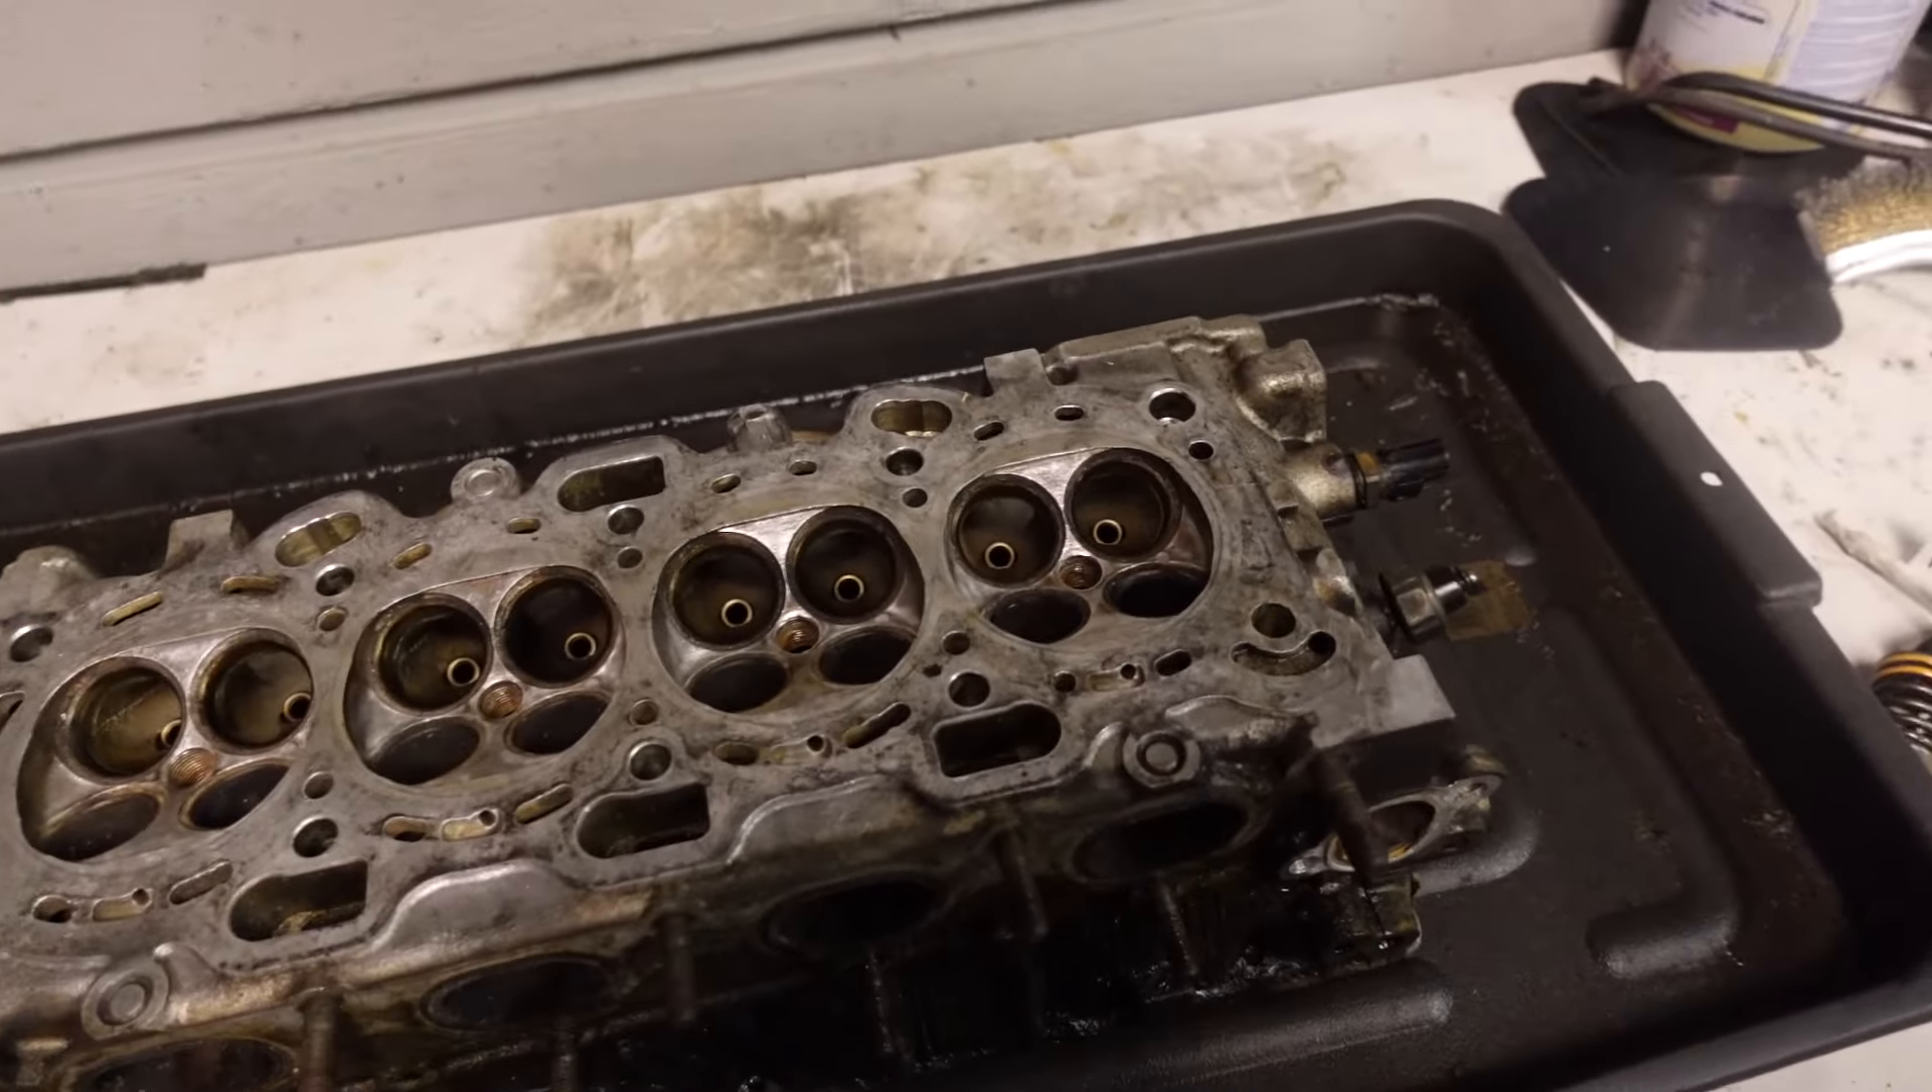I have removed every single one of the valves valve springs and retainers the head is all open.